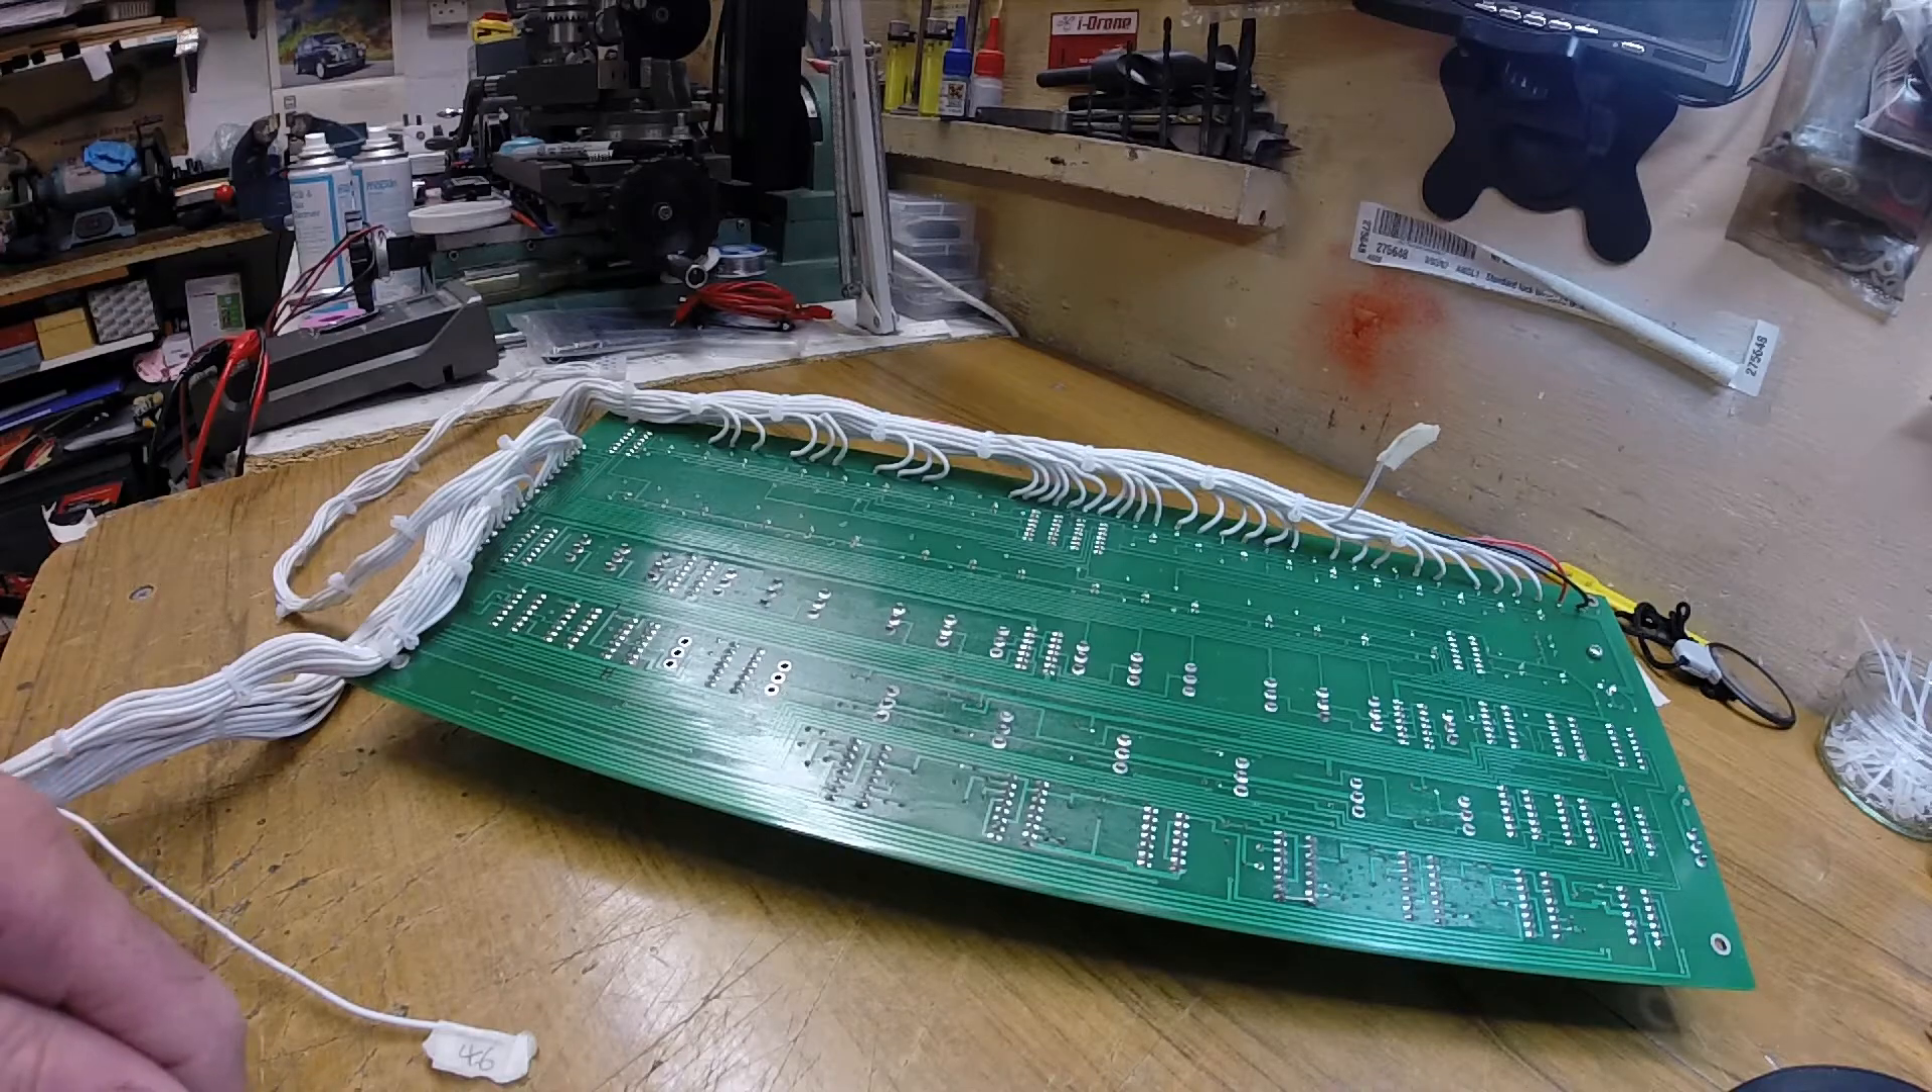Right I've got all the wires on here now.